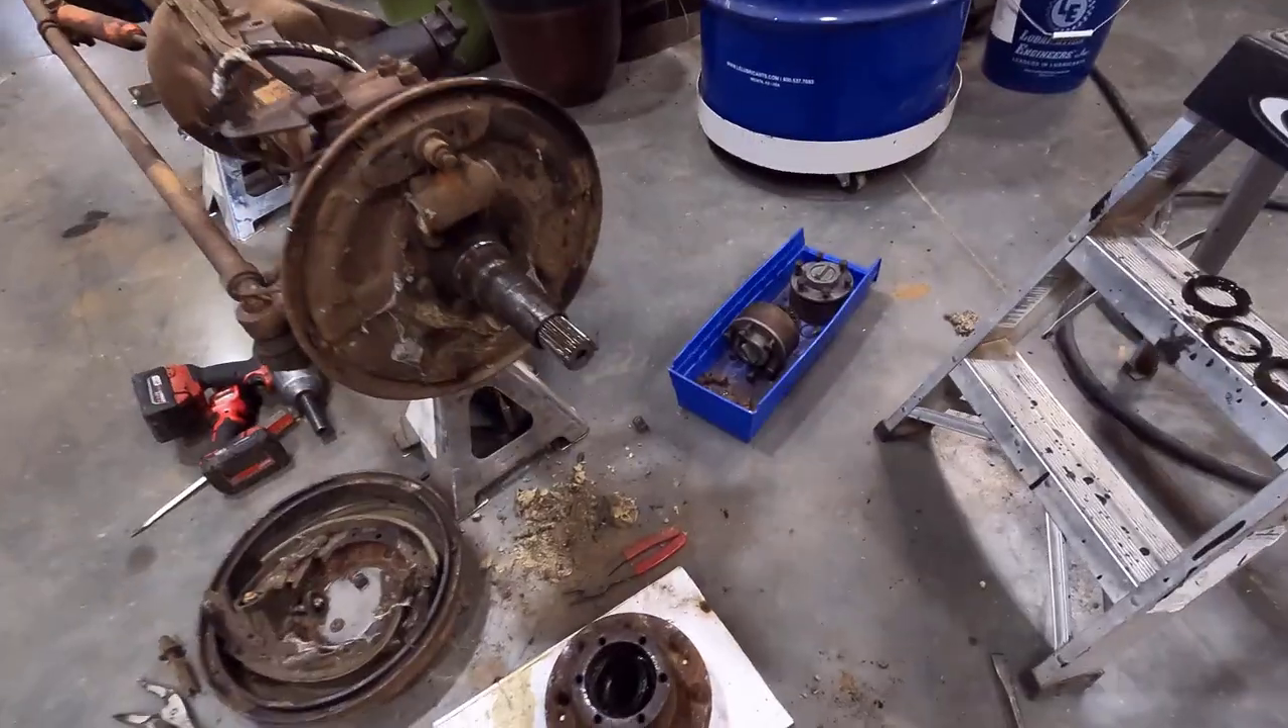Okay guys, well I got the brakes all torn apart.